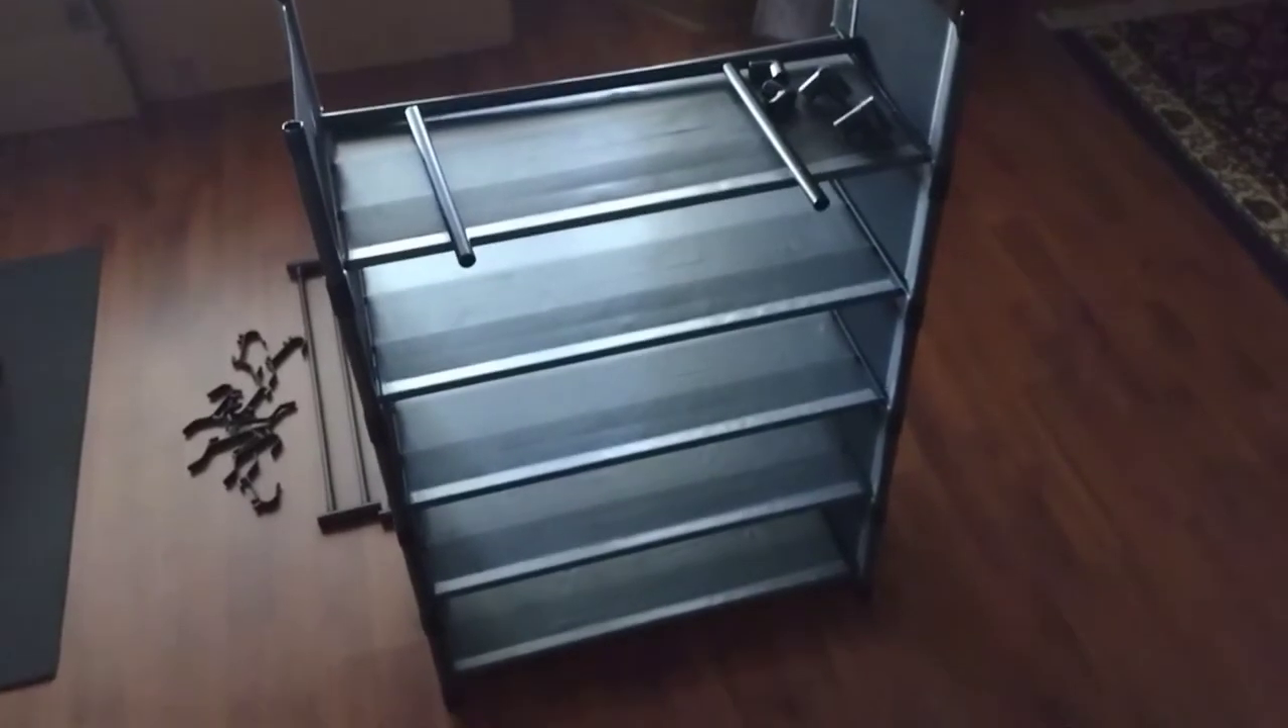Okay guys, we've got all the shelves connected.